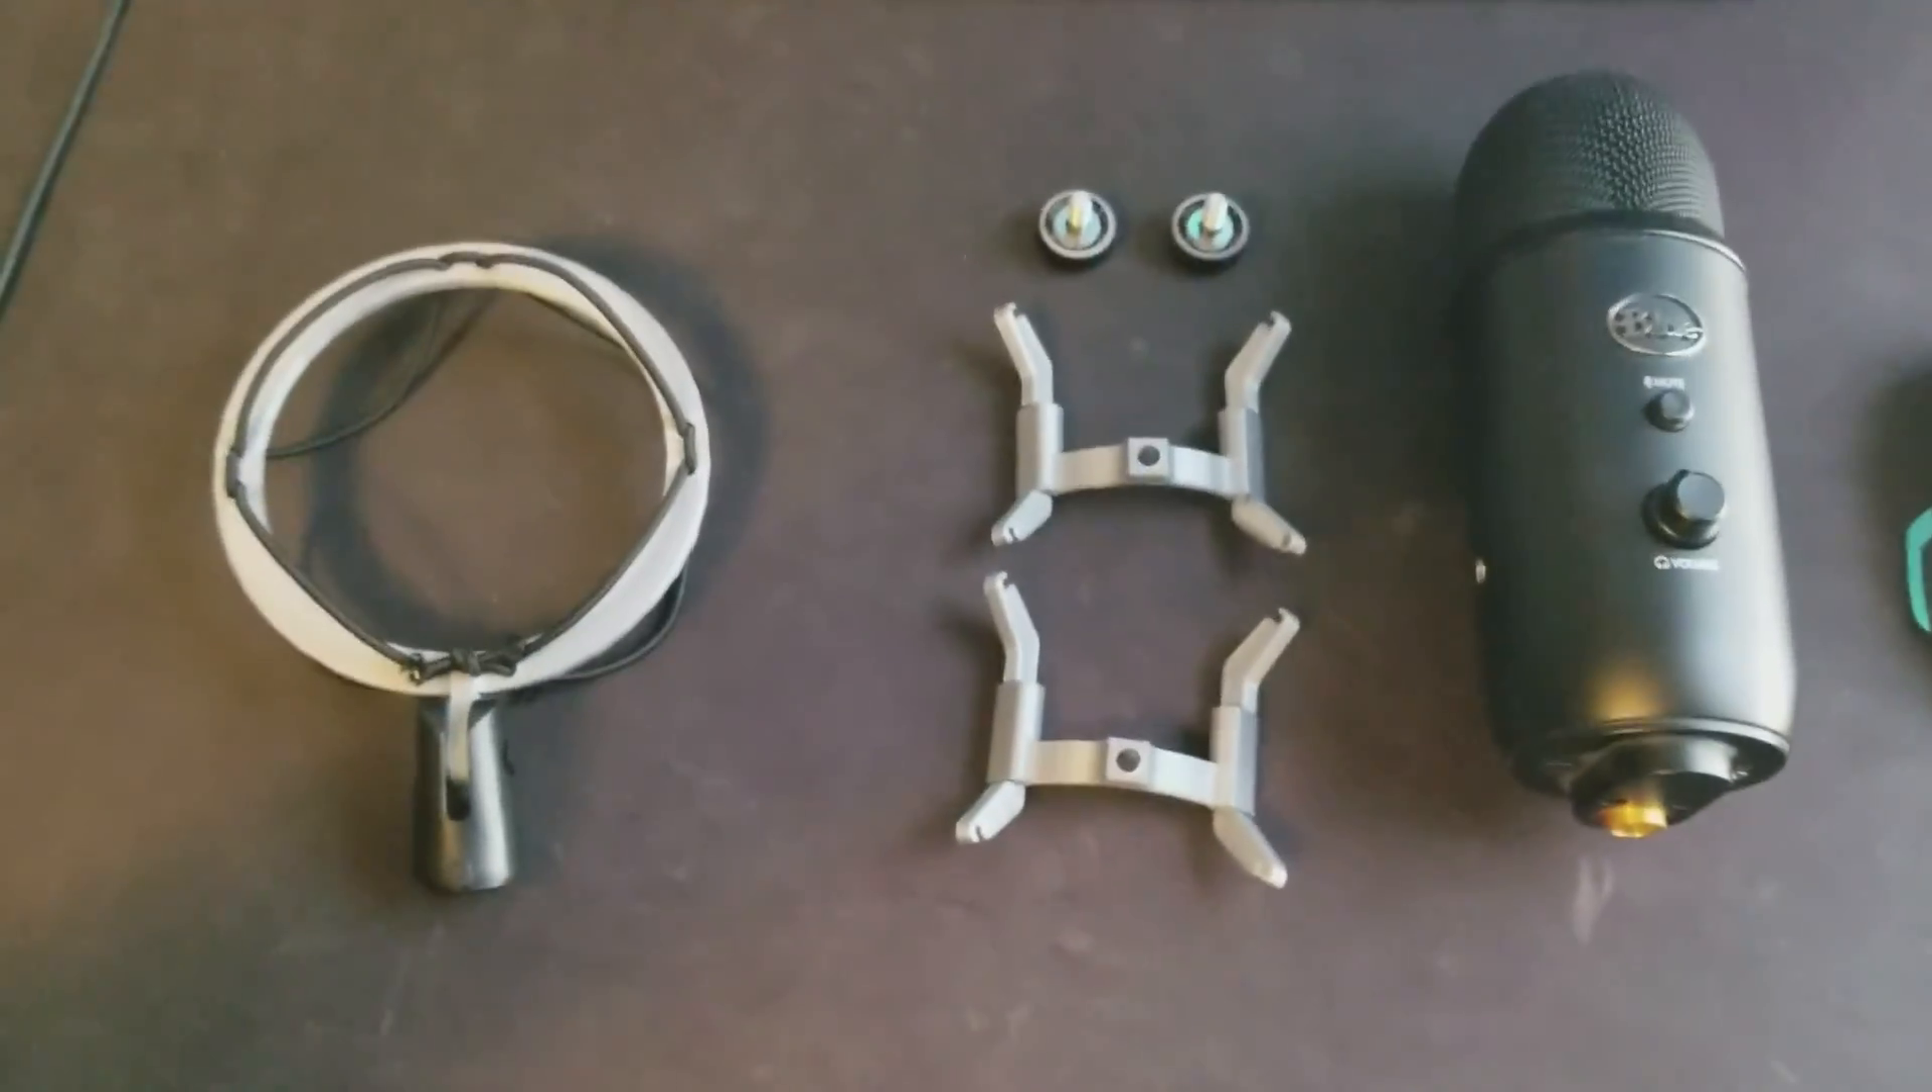I've already installed the bungee cord on the ring and this is just a mount that I got from a microphone mount that I bought with a boom and then these are the clamps fully assembled.